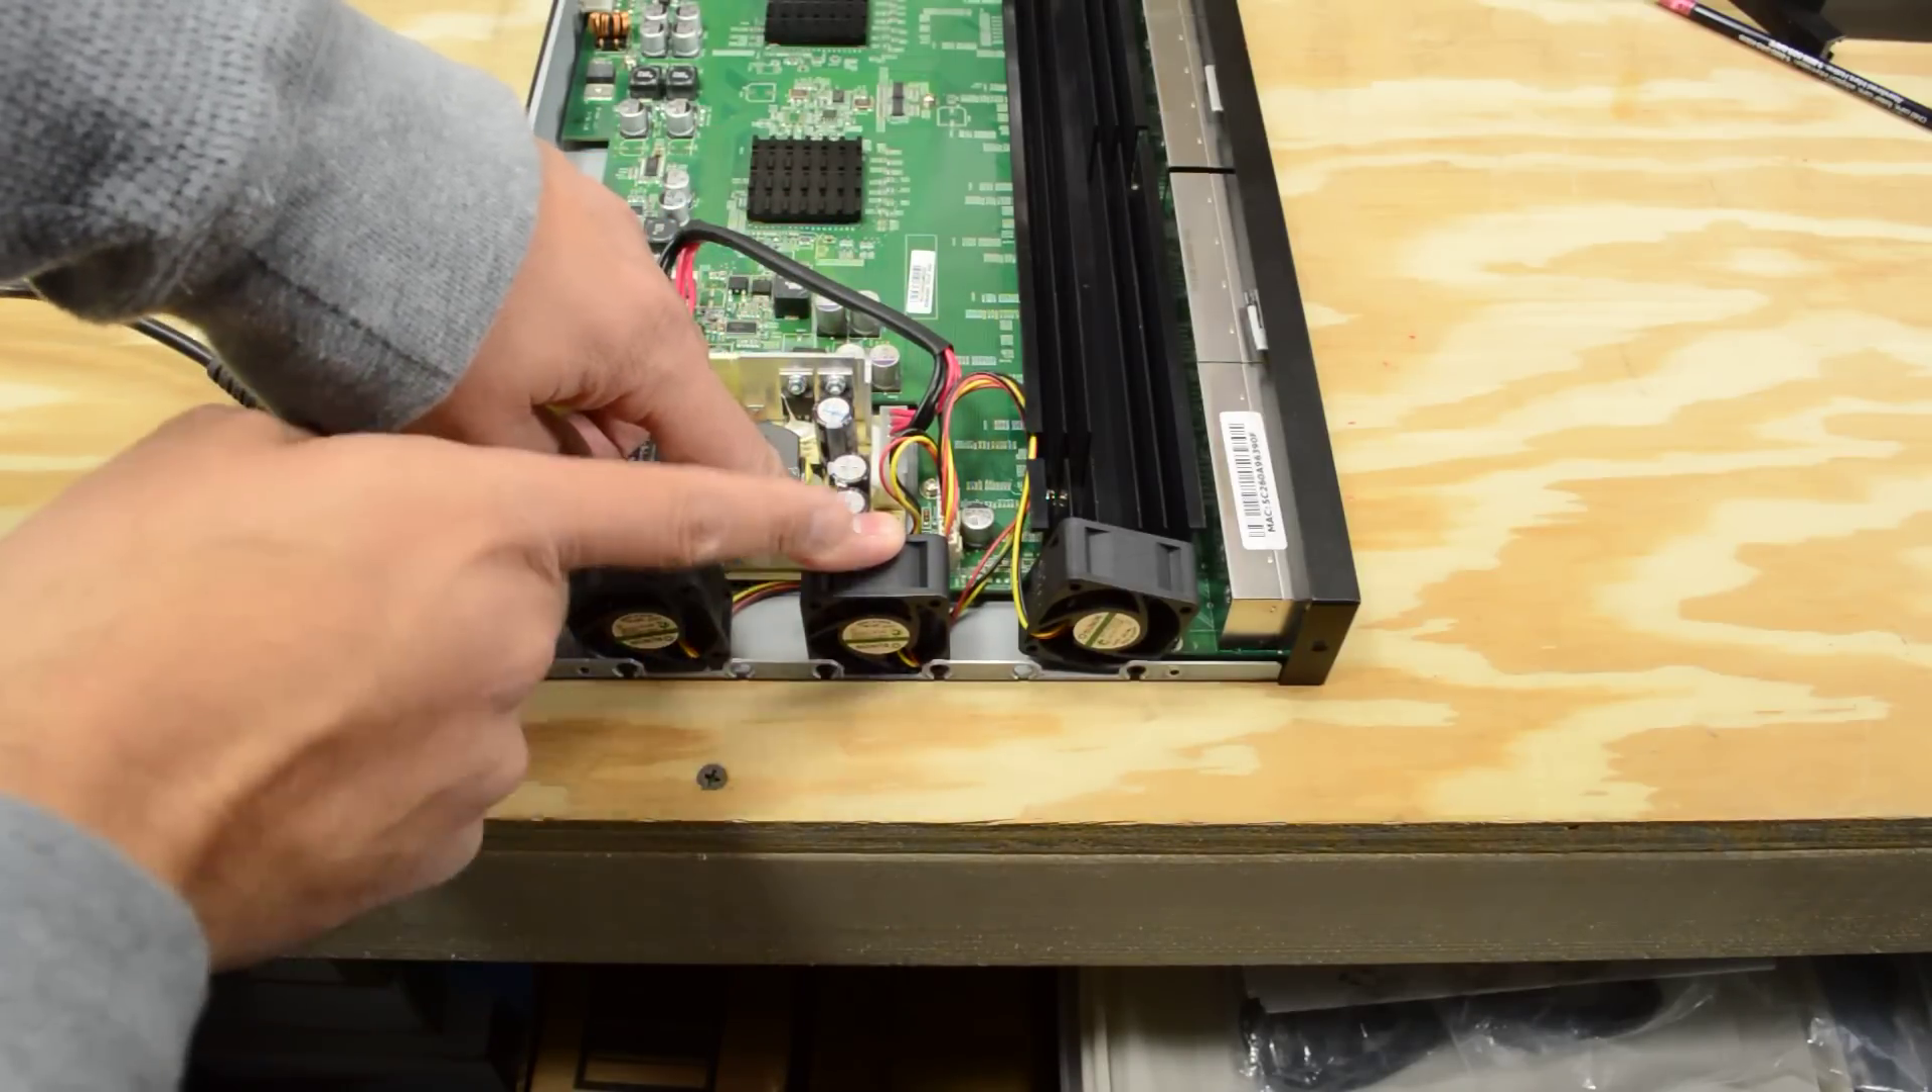All right, I've got the fans in. And they're pointing in the right direction so that airflow is coming out of the case.